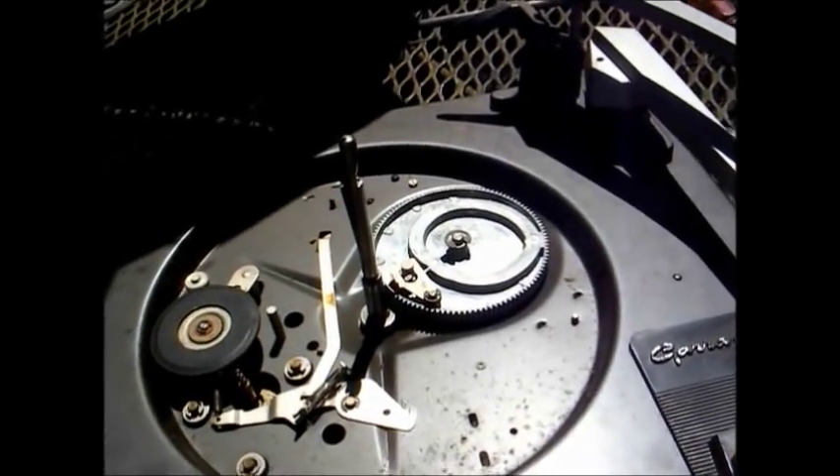We now have the turntable platter removed.